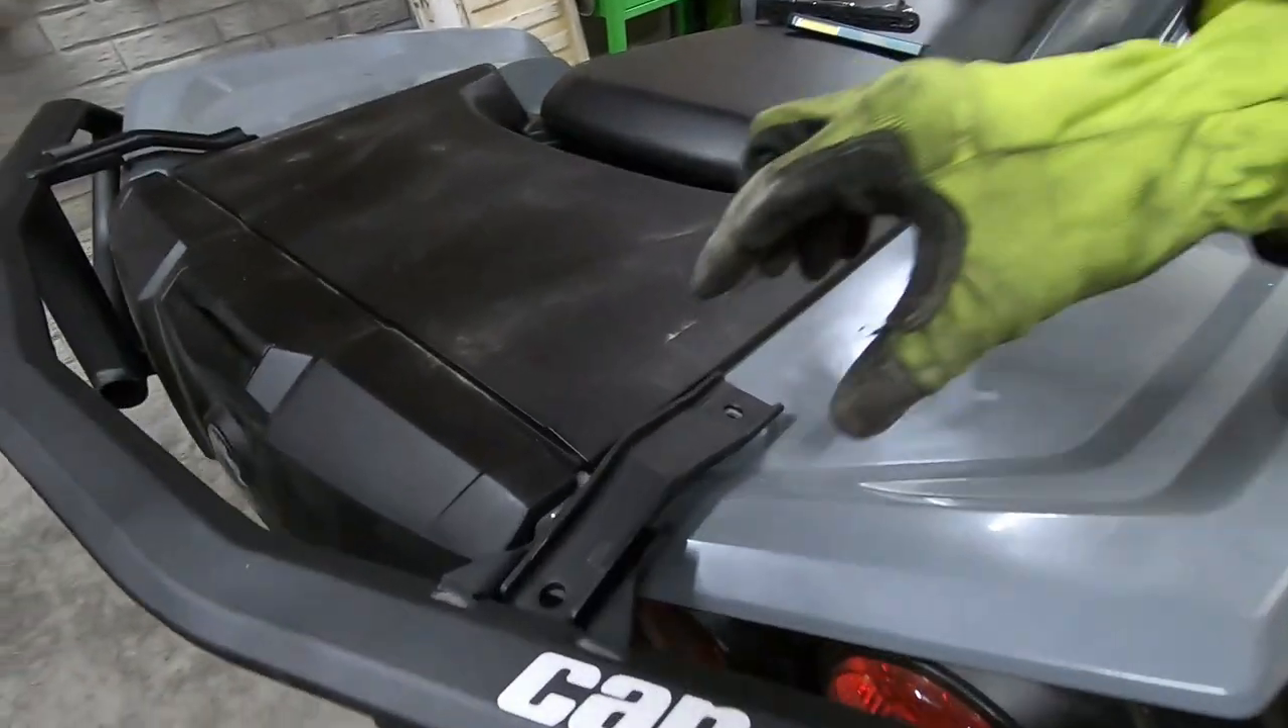We don't have any of the bolts in it or anything else but we do have these brackets laying right on top here.